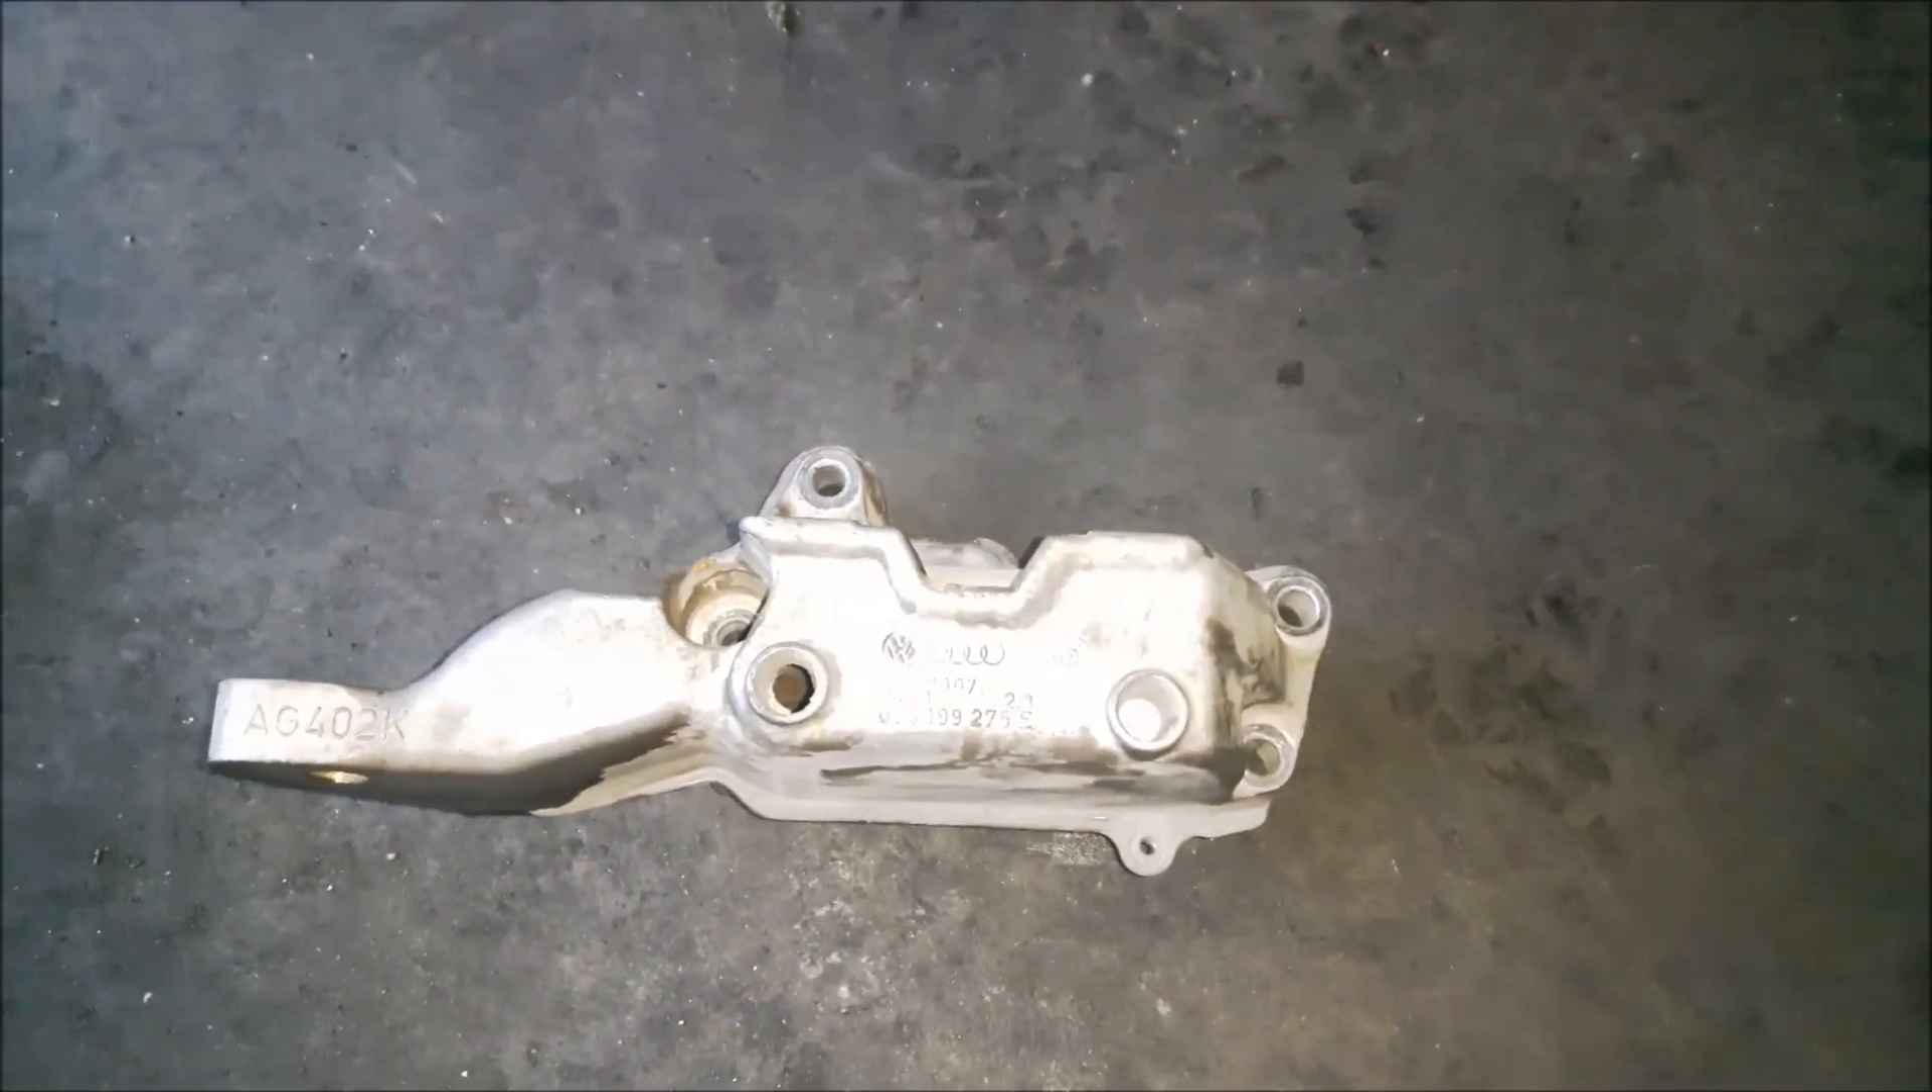I have also removed the aluminum mounting there were four bolts with a 16 millimeter wrench.